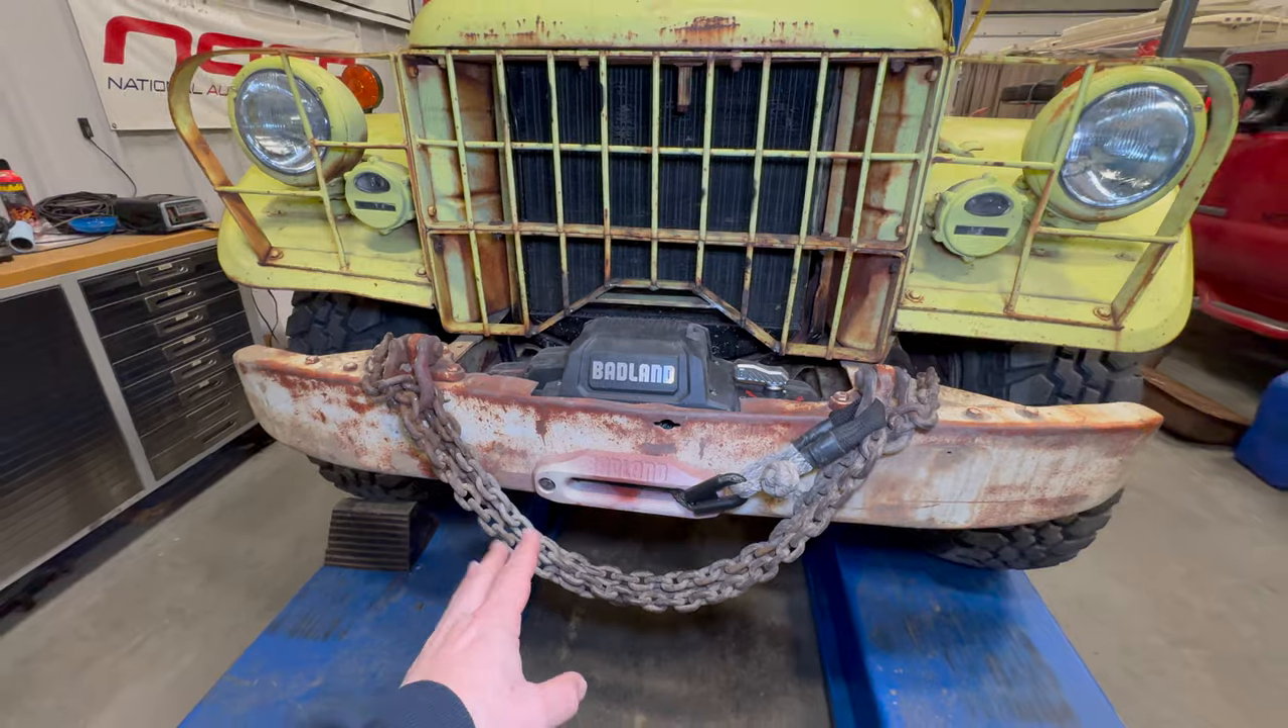But now we have a 12K Badlands winch on the front.